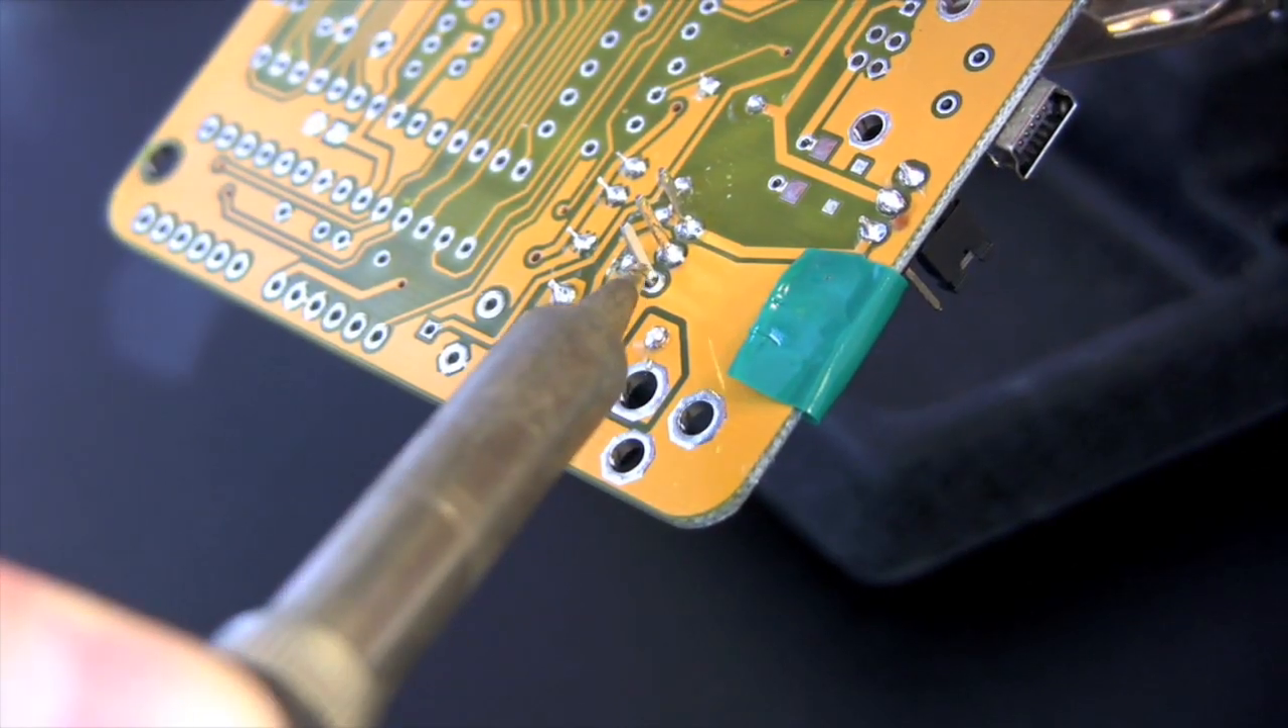Now, I've again used a piece of tape to hold the component in place.